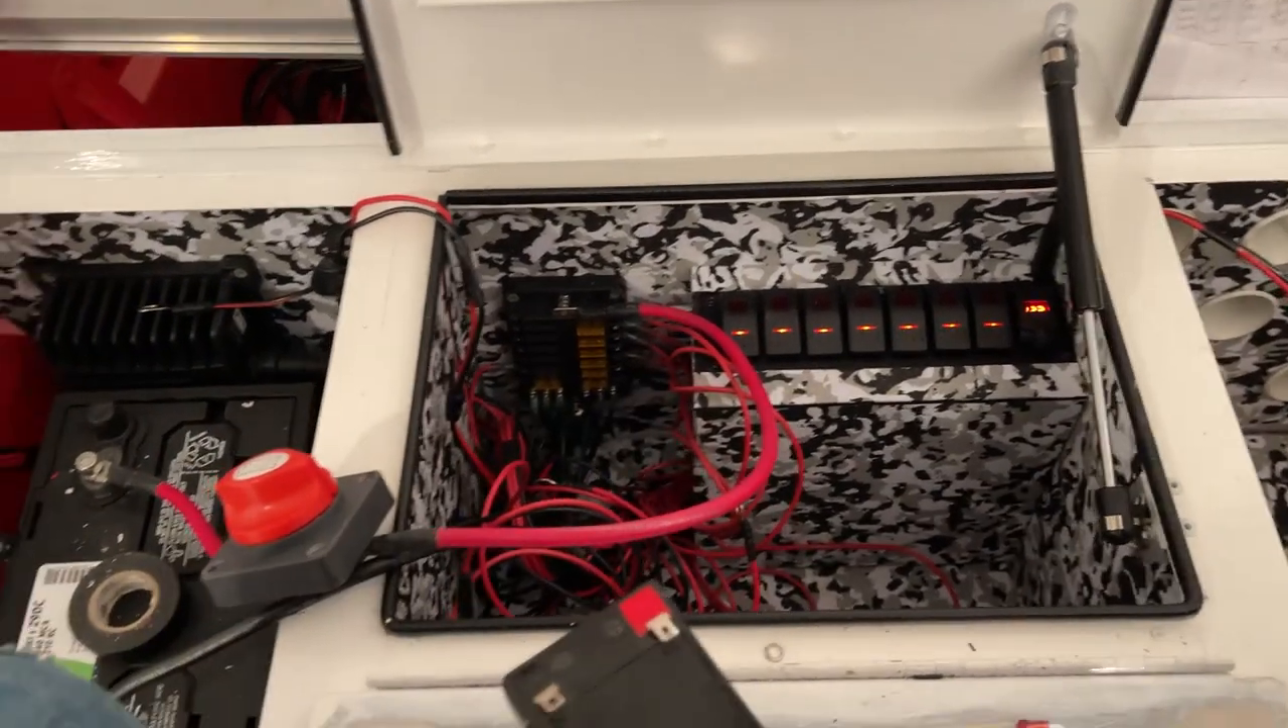I got all the wires connected to the fuse block i even went ahead and put in some fuses.